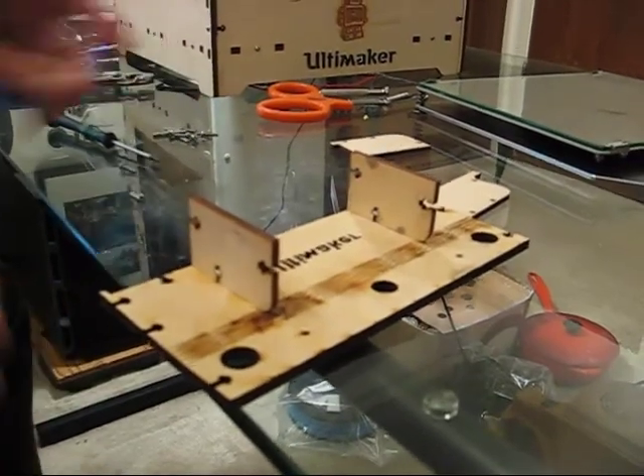So we've got two middle pieces in place.